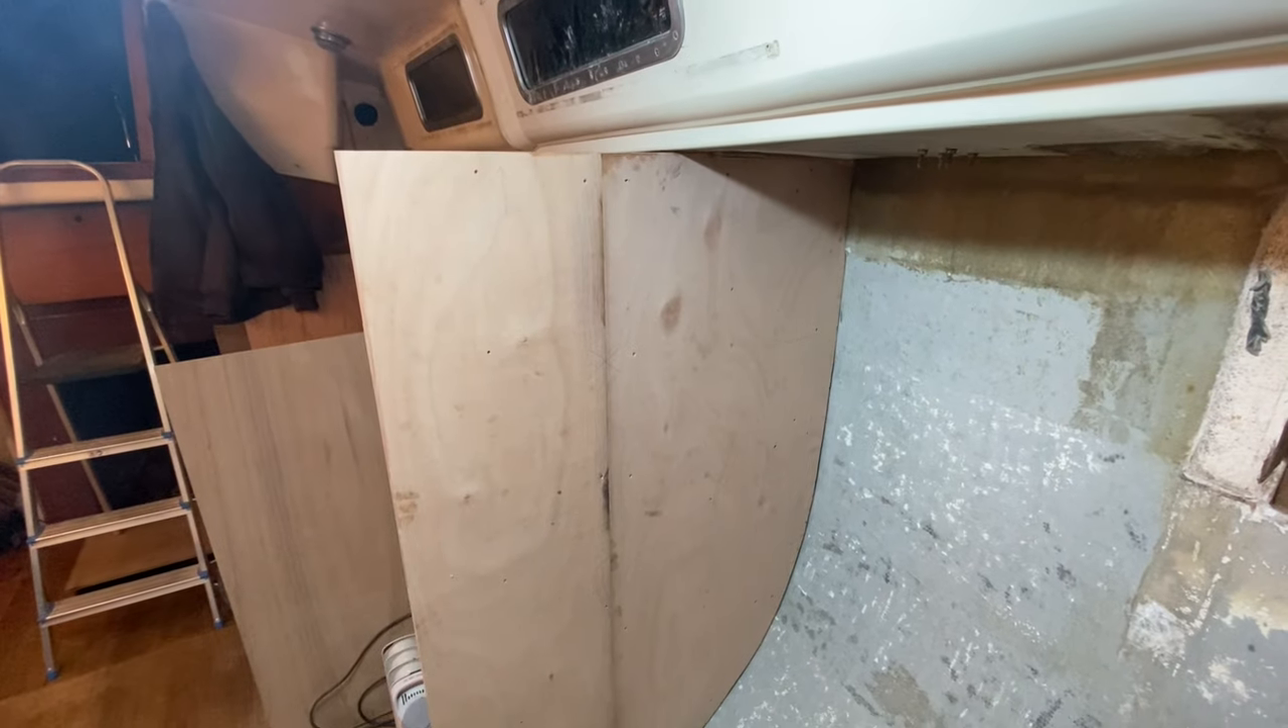So, the bulkhead is in. I've screwed it in at the top and I've screwed it in the bottom.